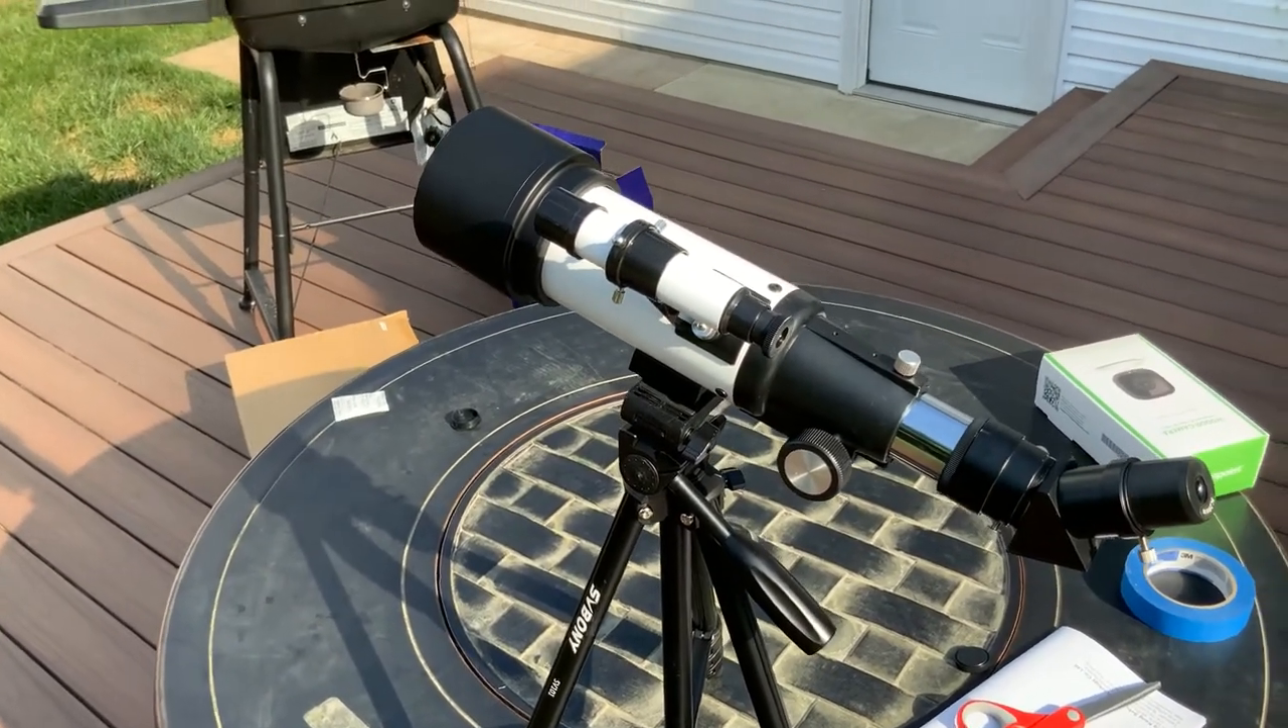So here we have everything assembled. So now you can see the telescope all set up on top of the tripod.